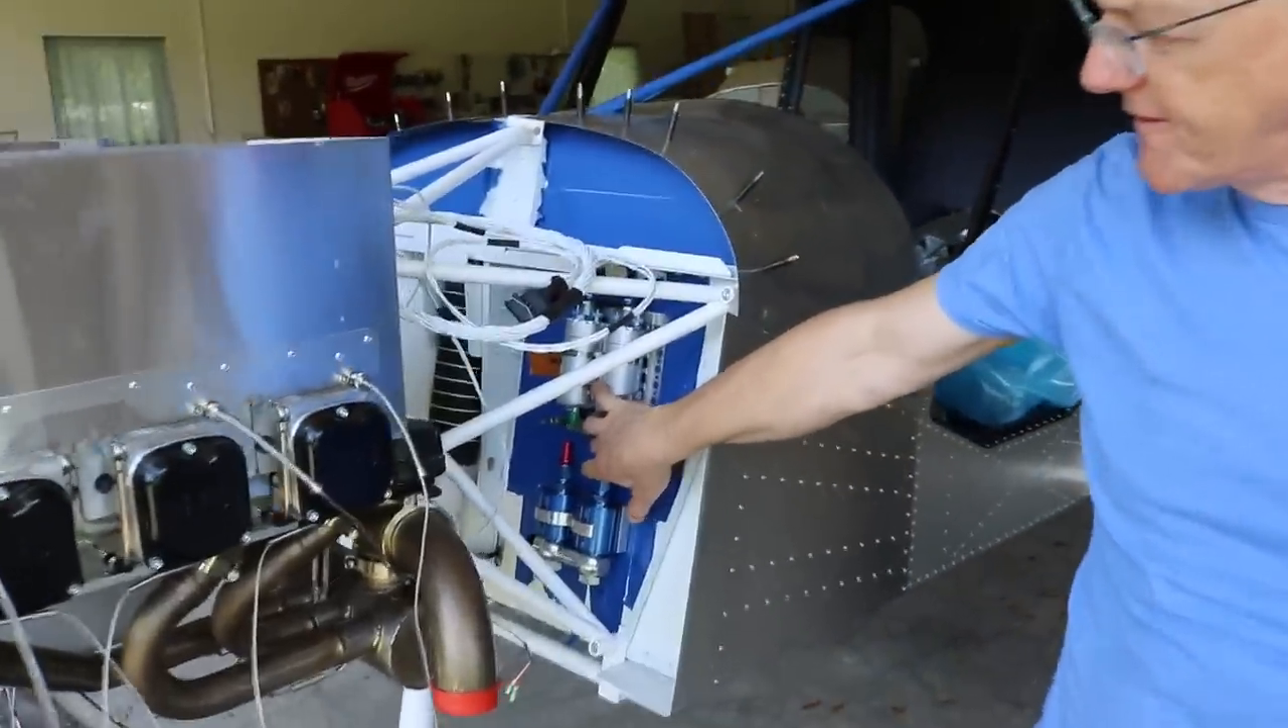It has, as you can see, we already started laying out the fuel pumps and the fuel filters.